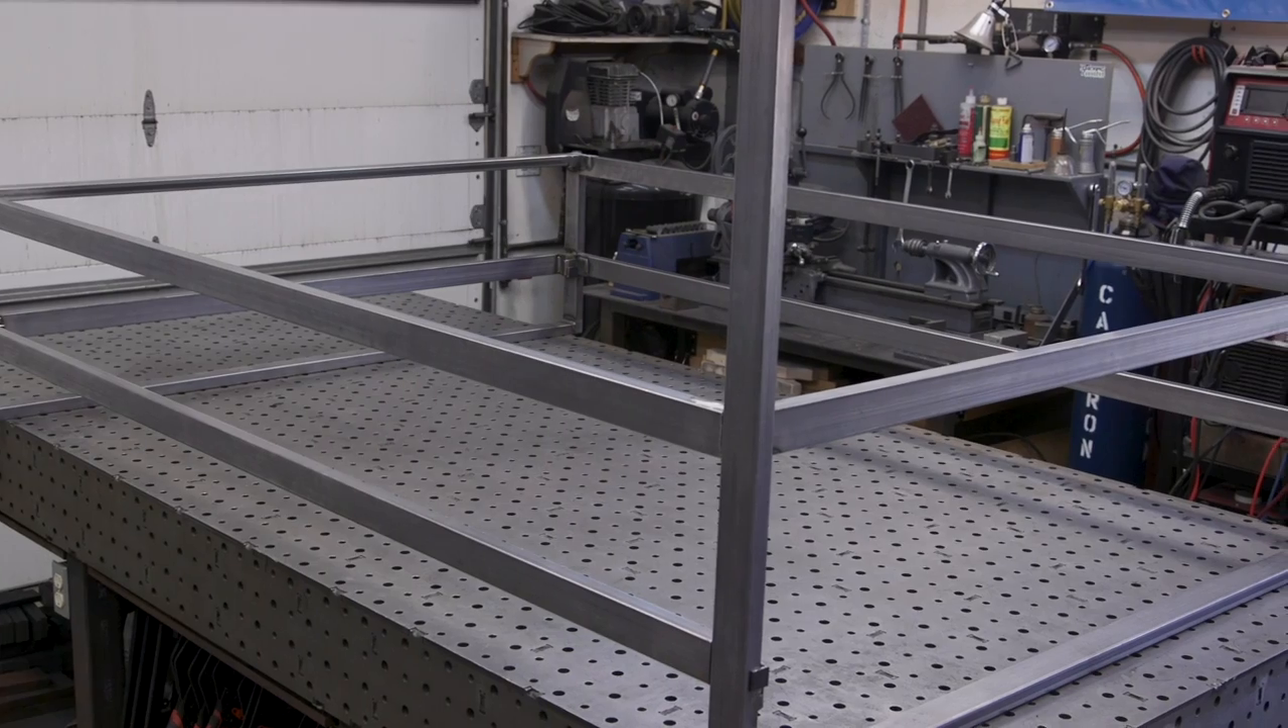I finally, I finally was able to get the metal portion of this thing put together after about two and a half weeks and a lot of frustration.